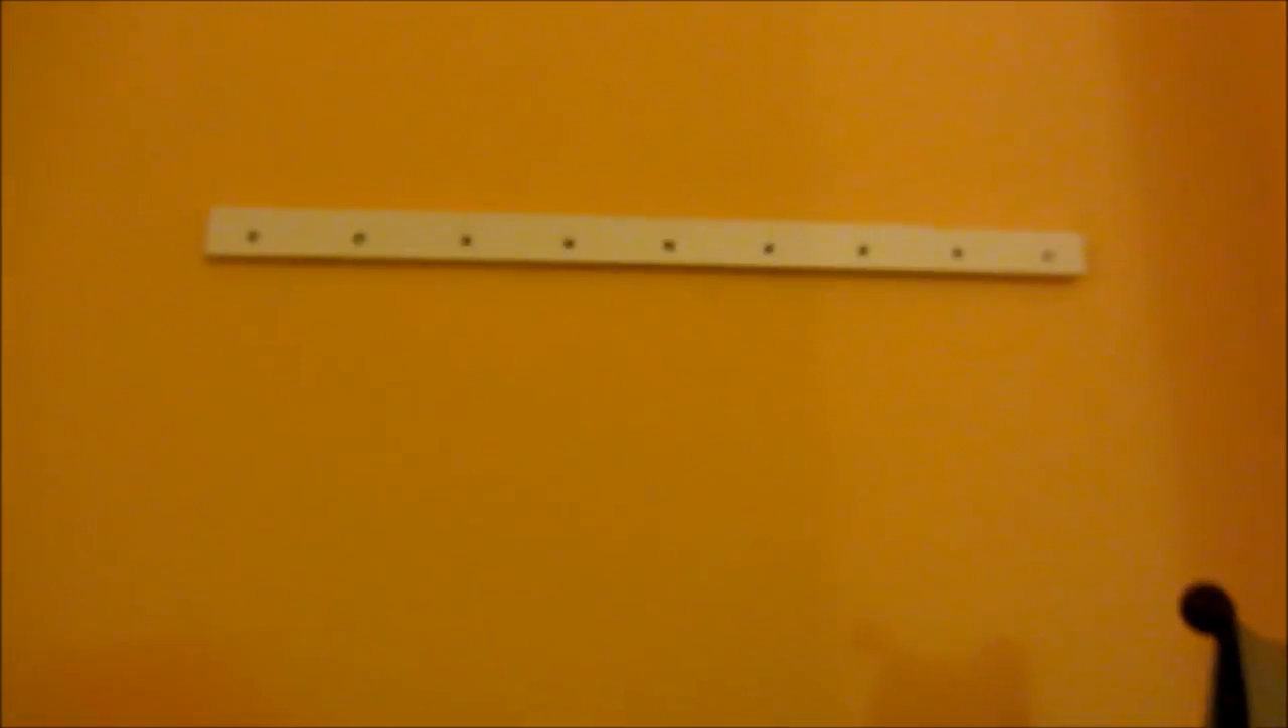So here I've hung the strip of wood.